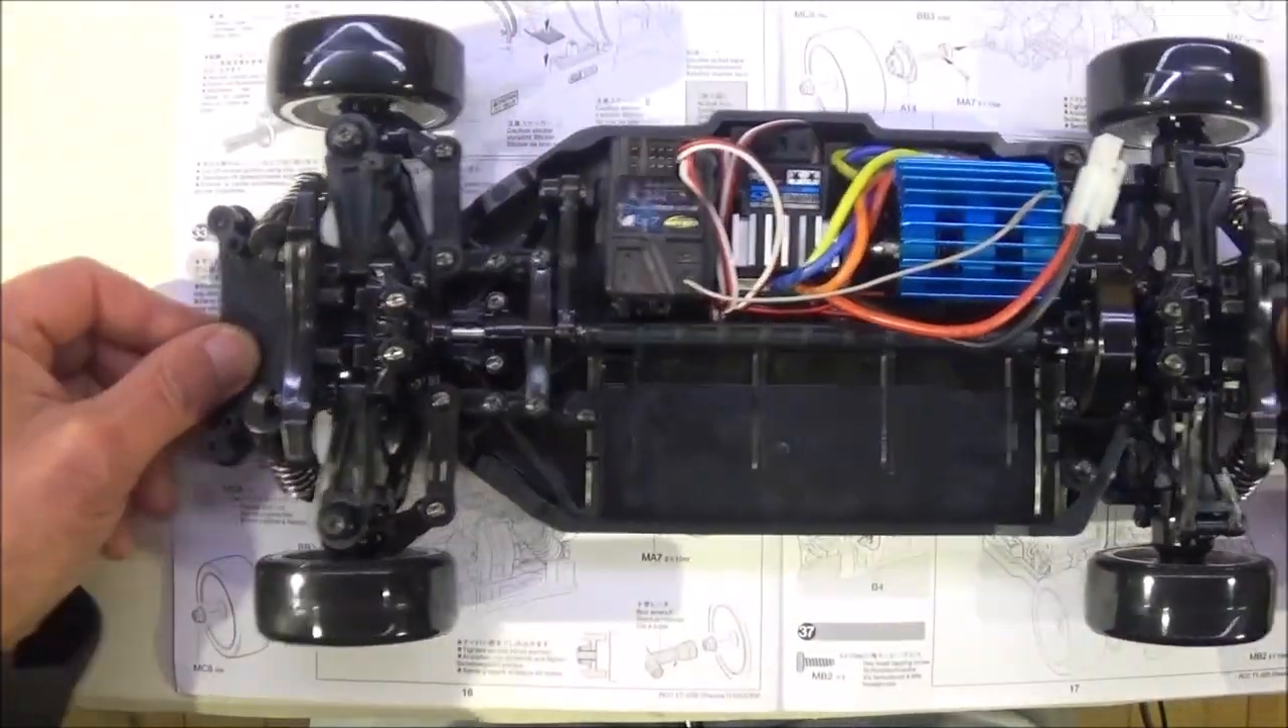So, that's all four wheels fitted.